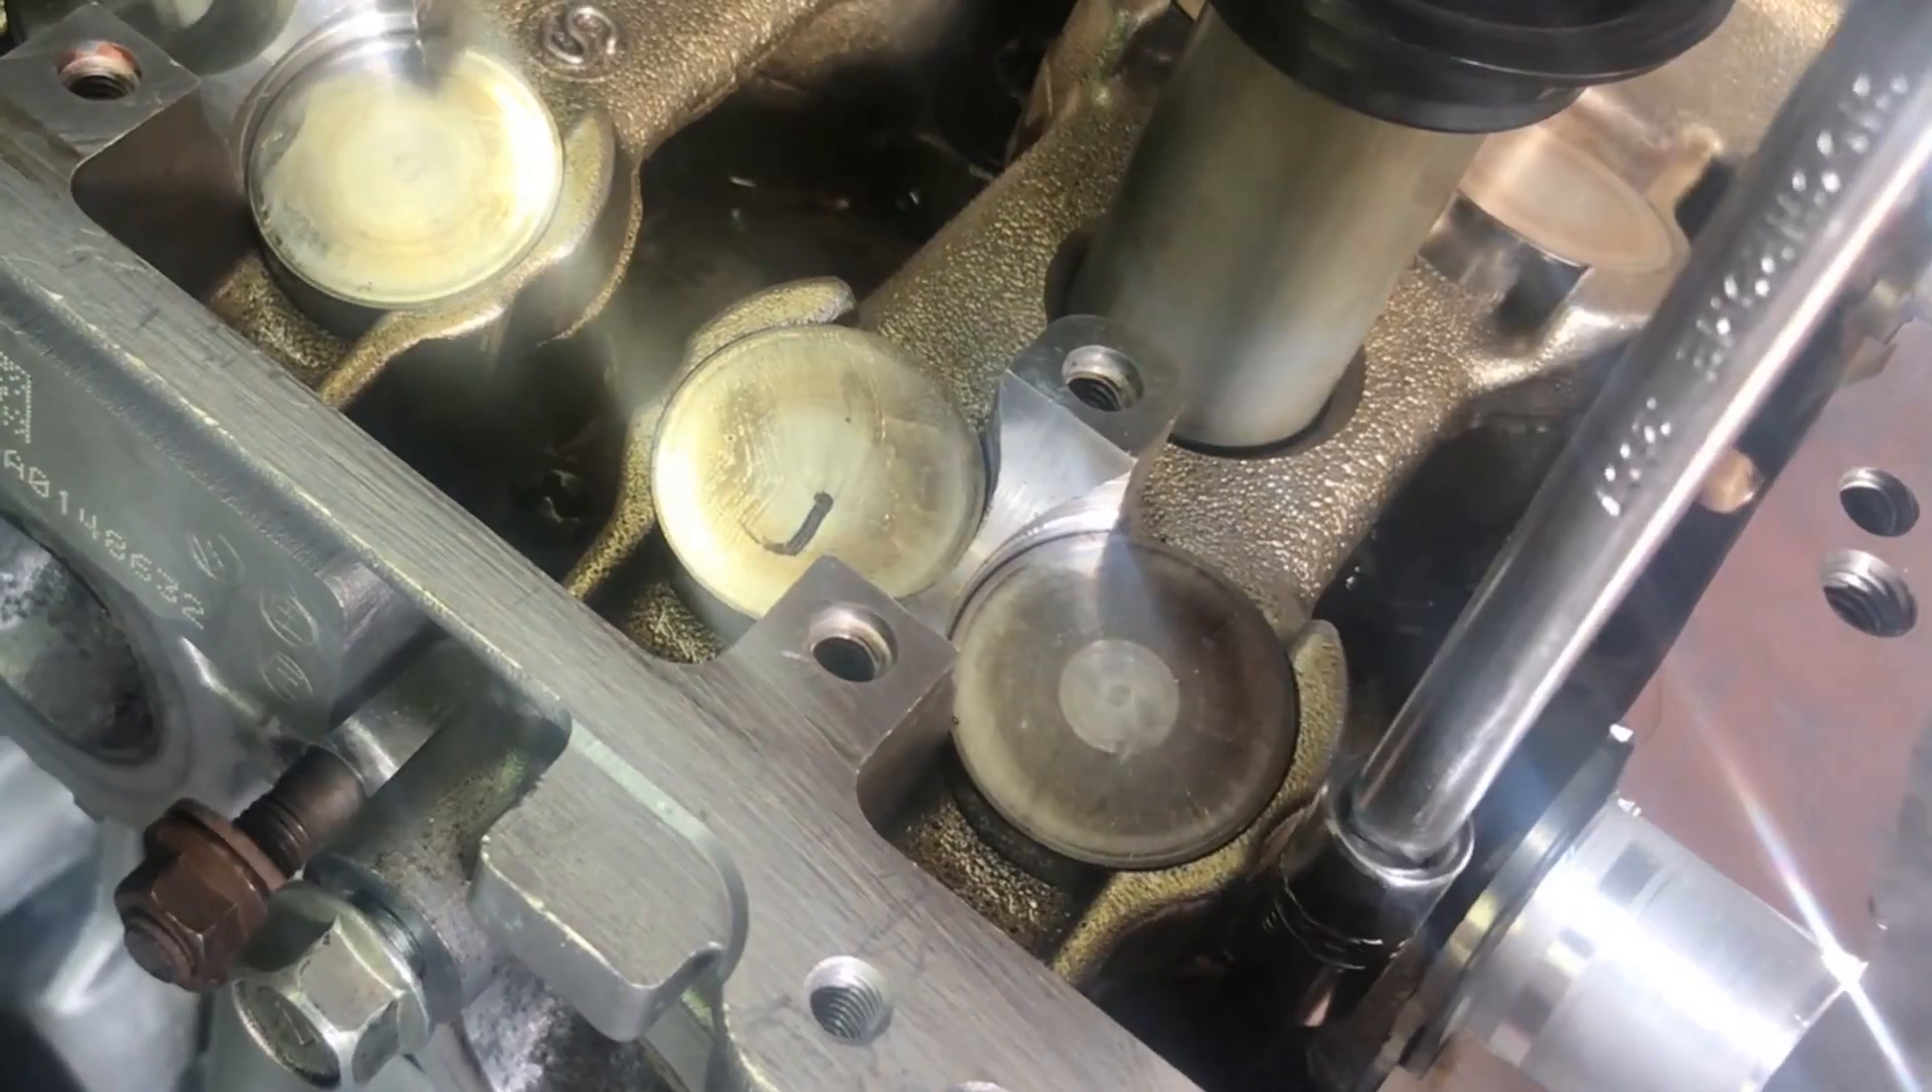I obviously I've got no cams in at this point.